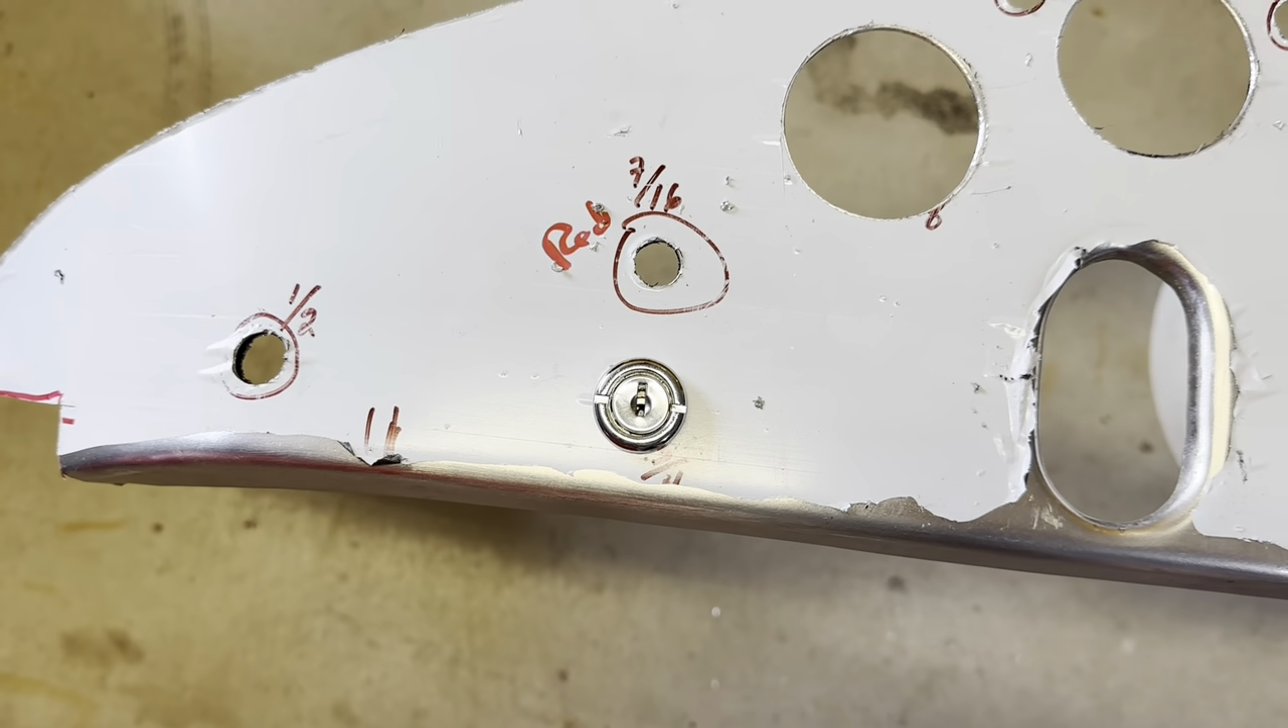And the ignition switch fit in place perfectly.